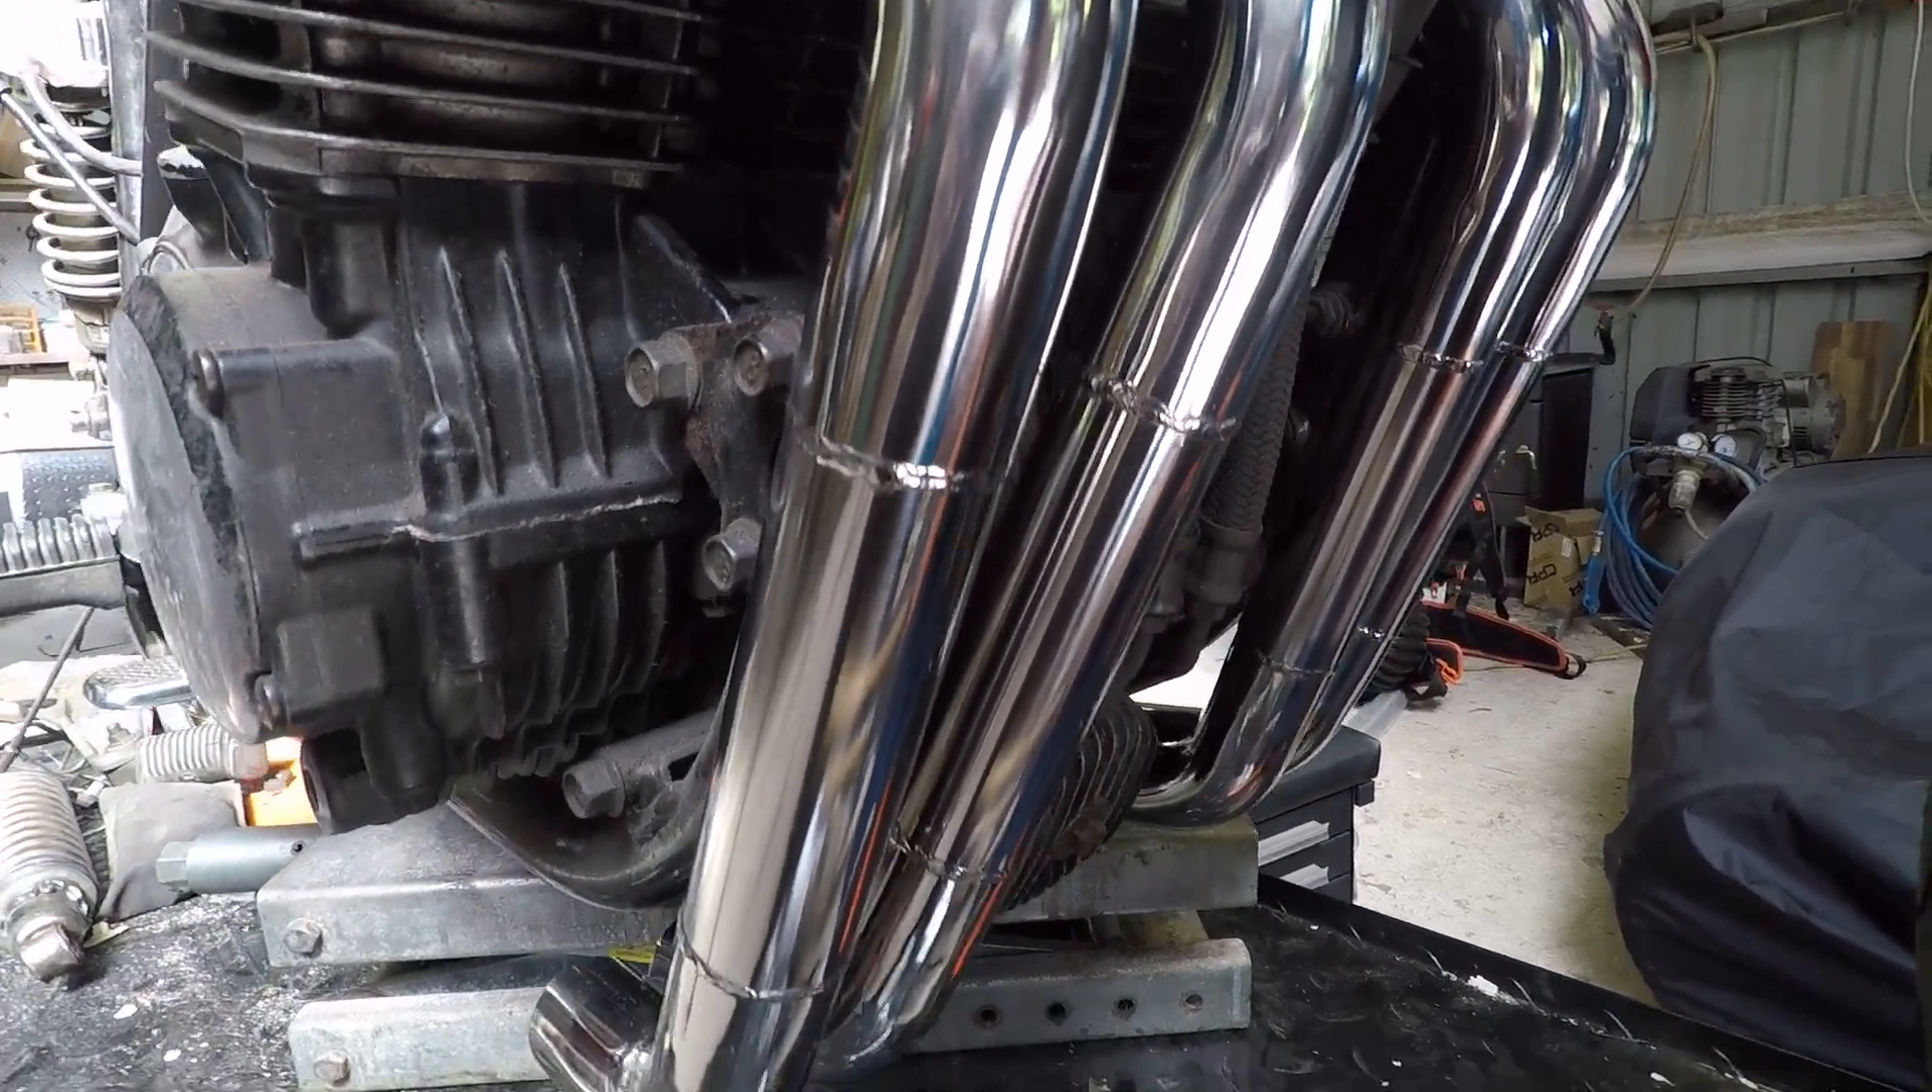This is the top section done I'm waiting on the mufflers that I've ordered so that will be all I can do this video.